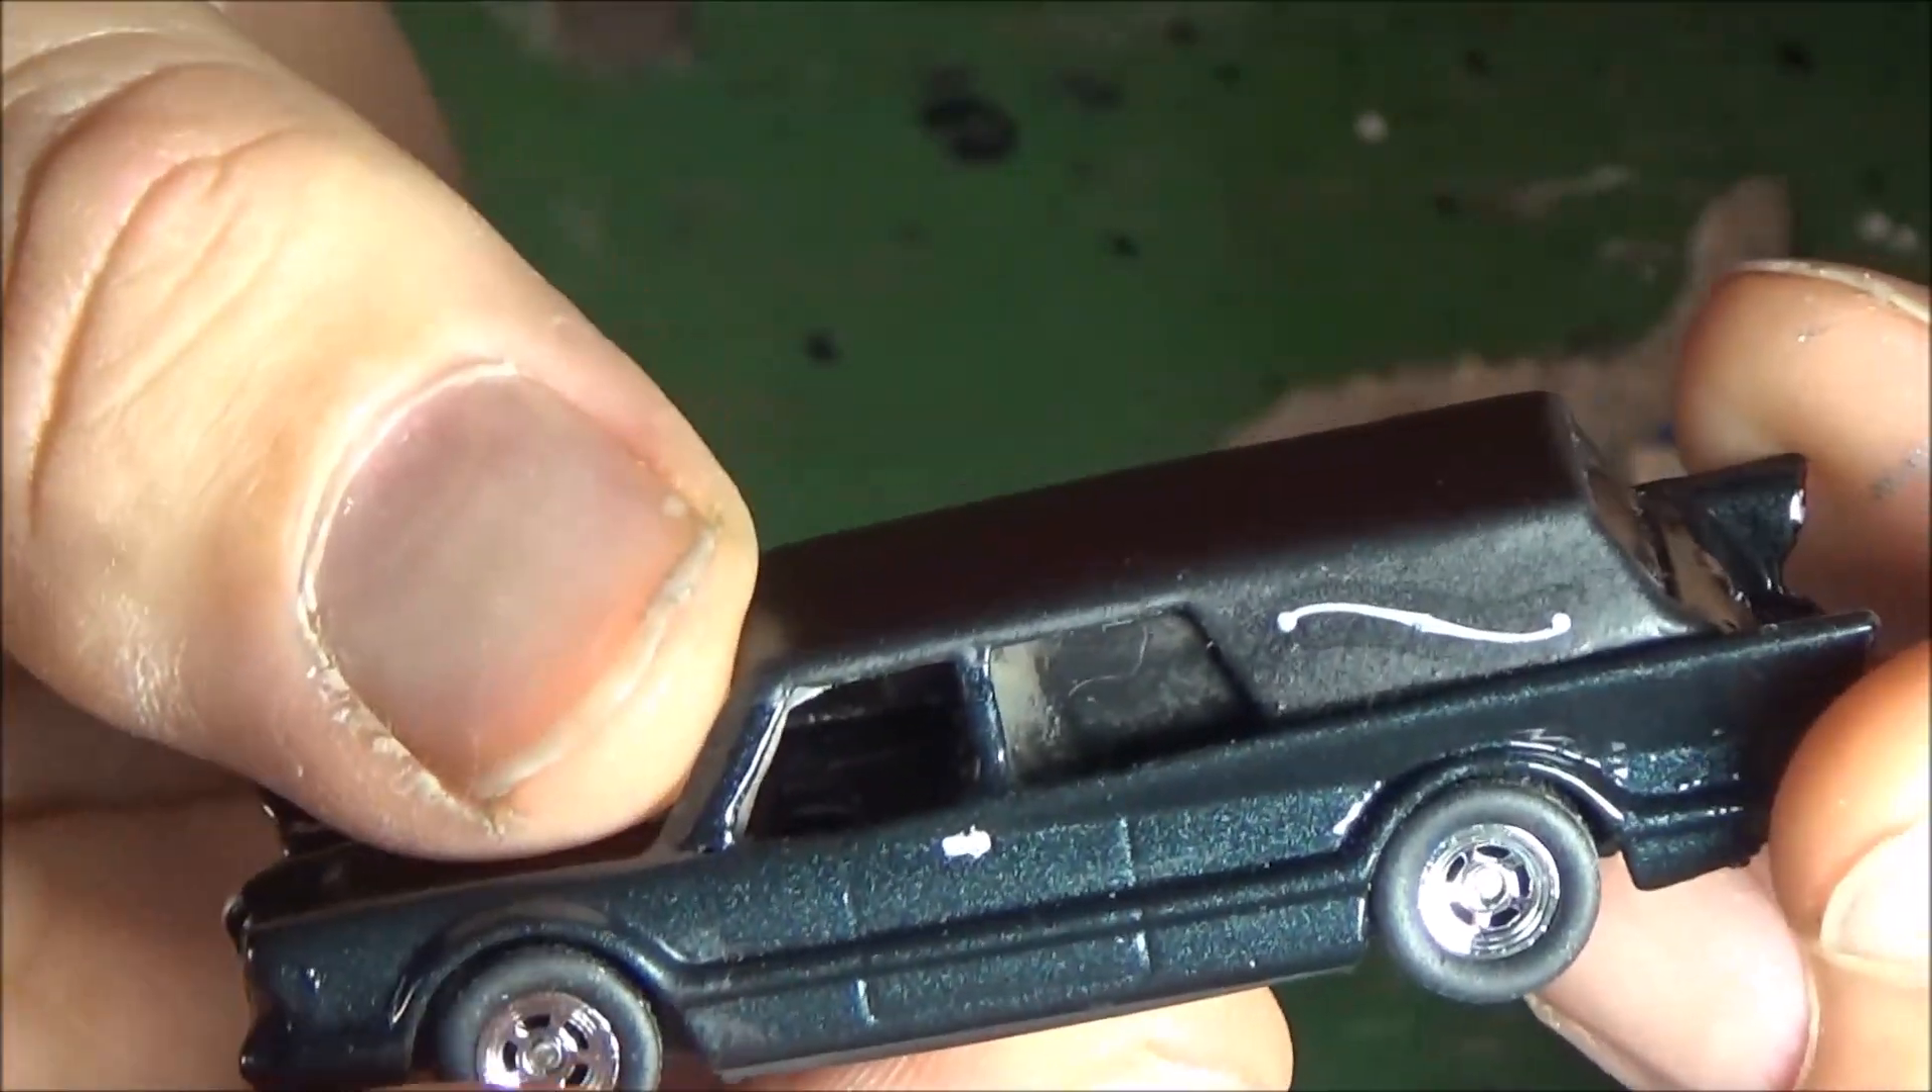We got the decals on the side.